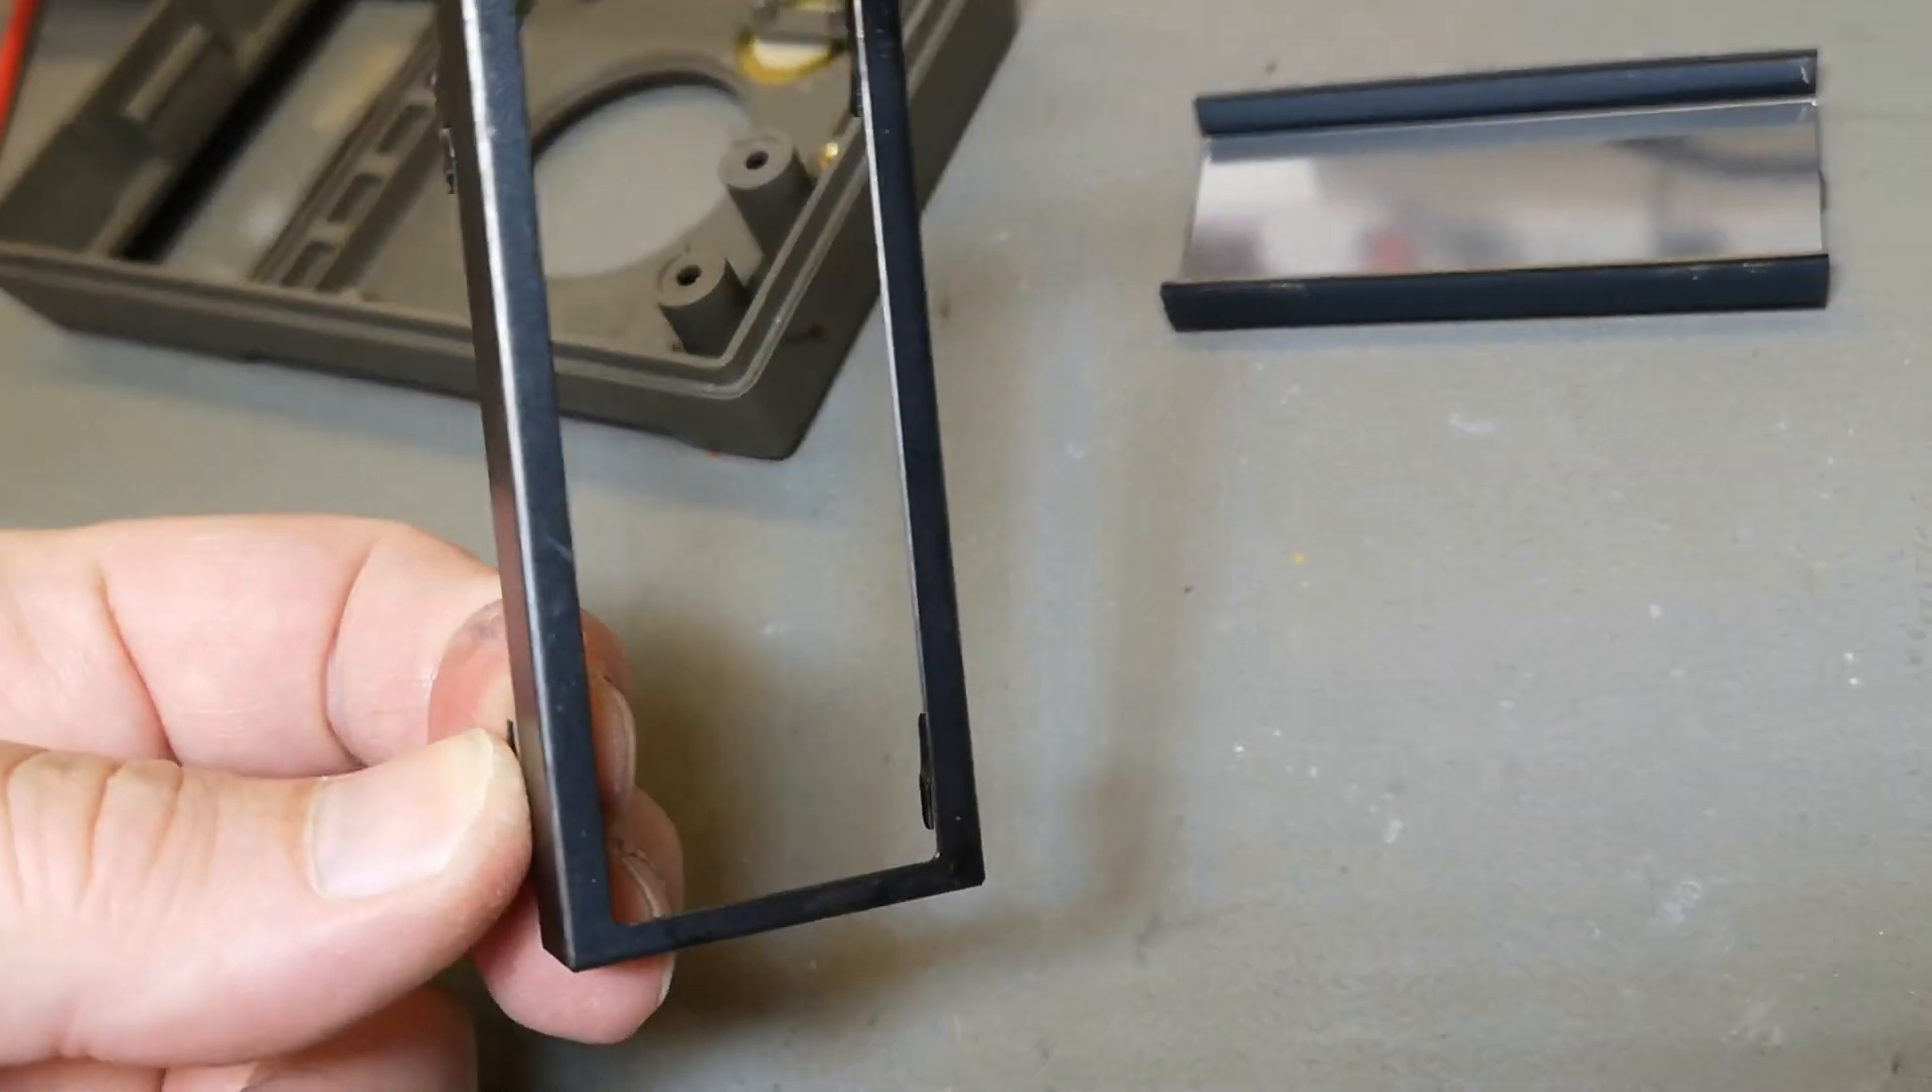So i took off the frame that holds the display.